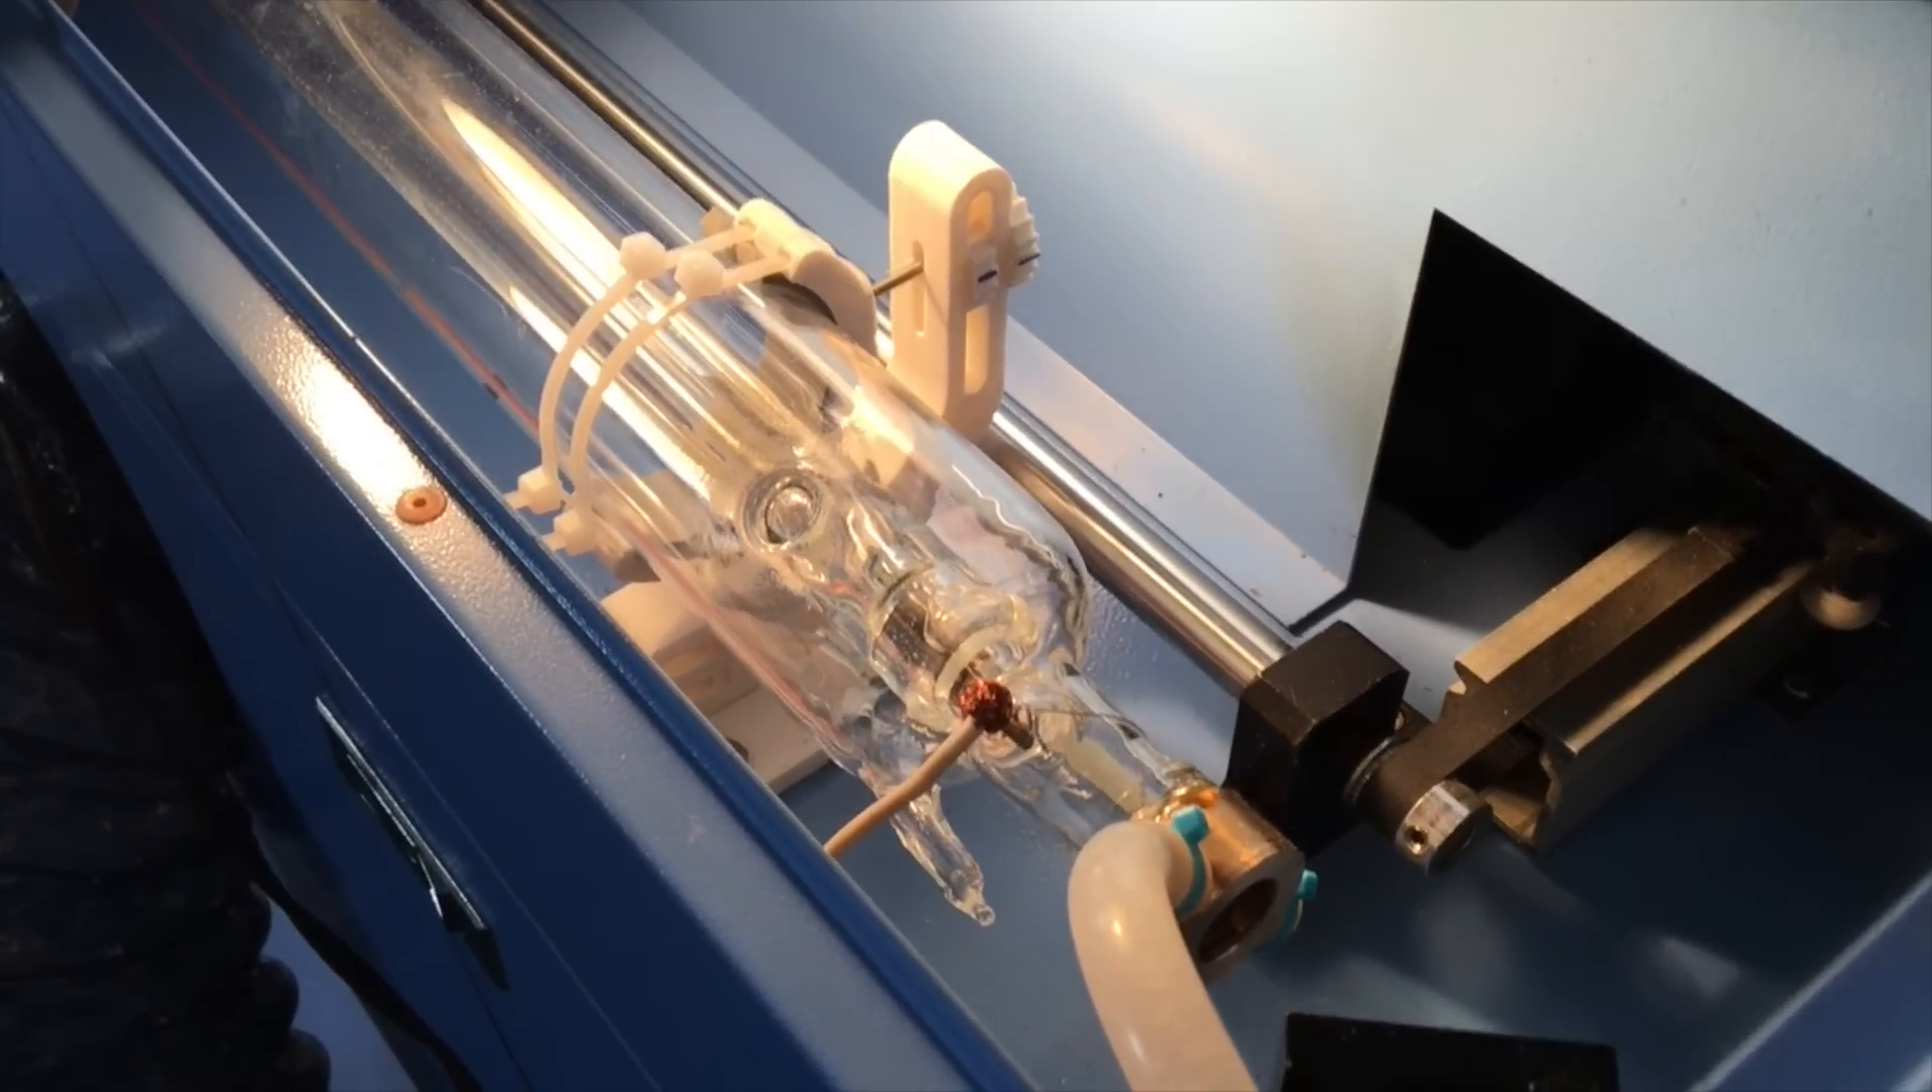Here's a close -up of the laser tube mounted in place.